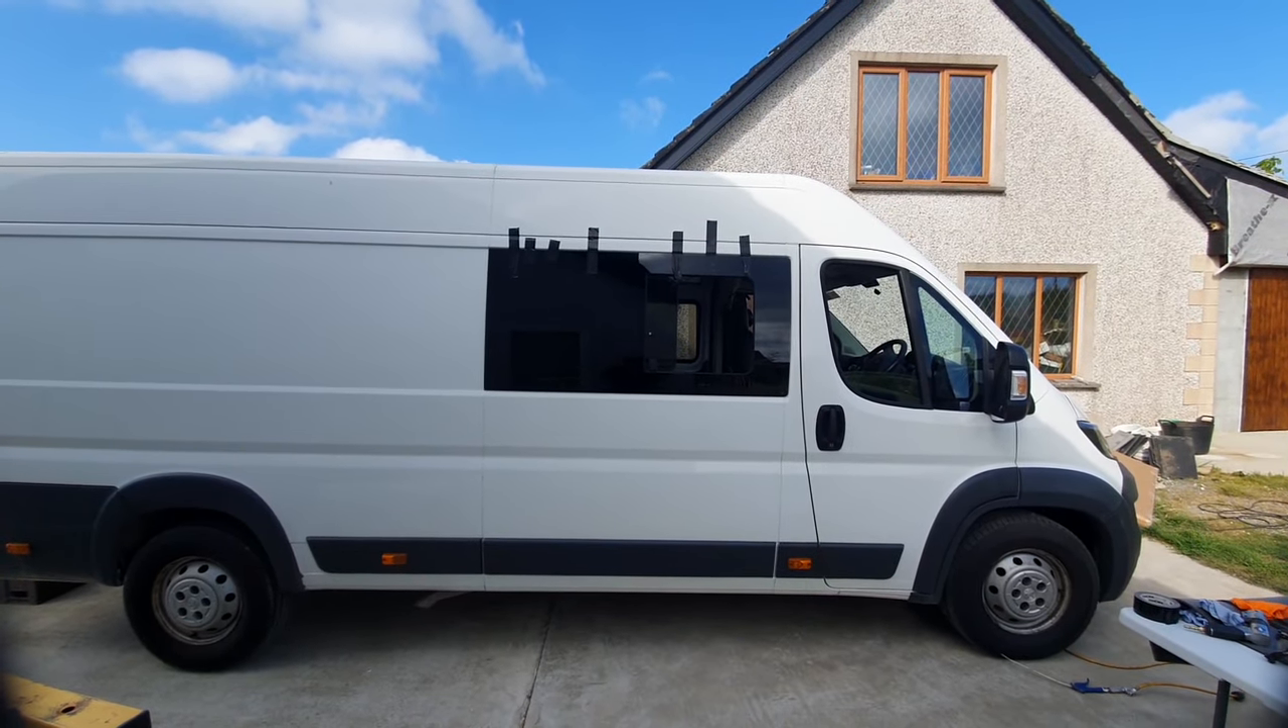We have the window now installed it's got the tape on it.